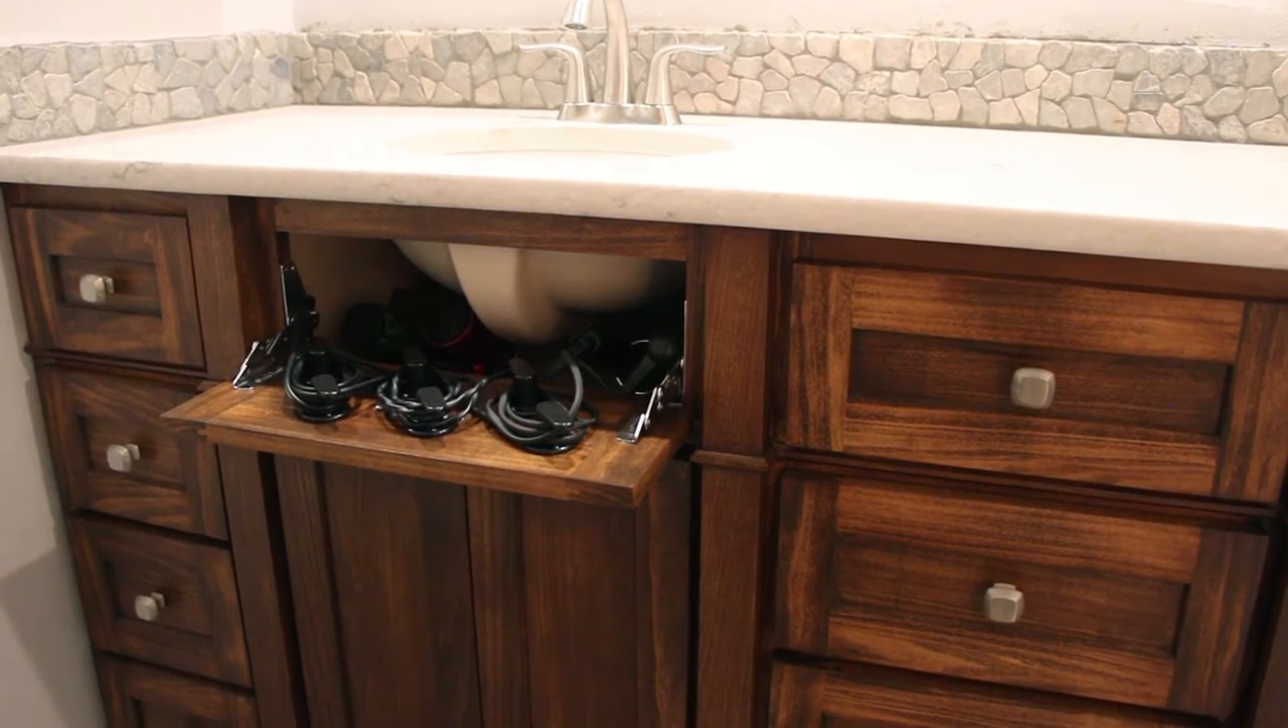Well, we've got the countertops and the sinks installed on the vanity, and now I've added a custom hair appliance organizer for my wife to be able to have her hair appliances stored here.